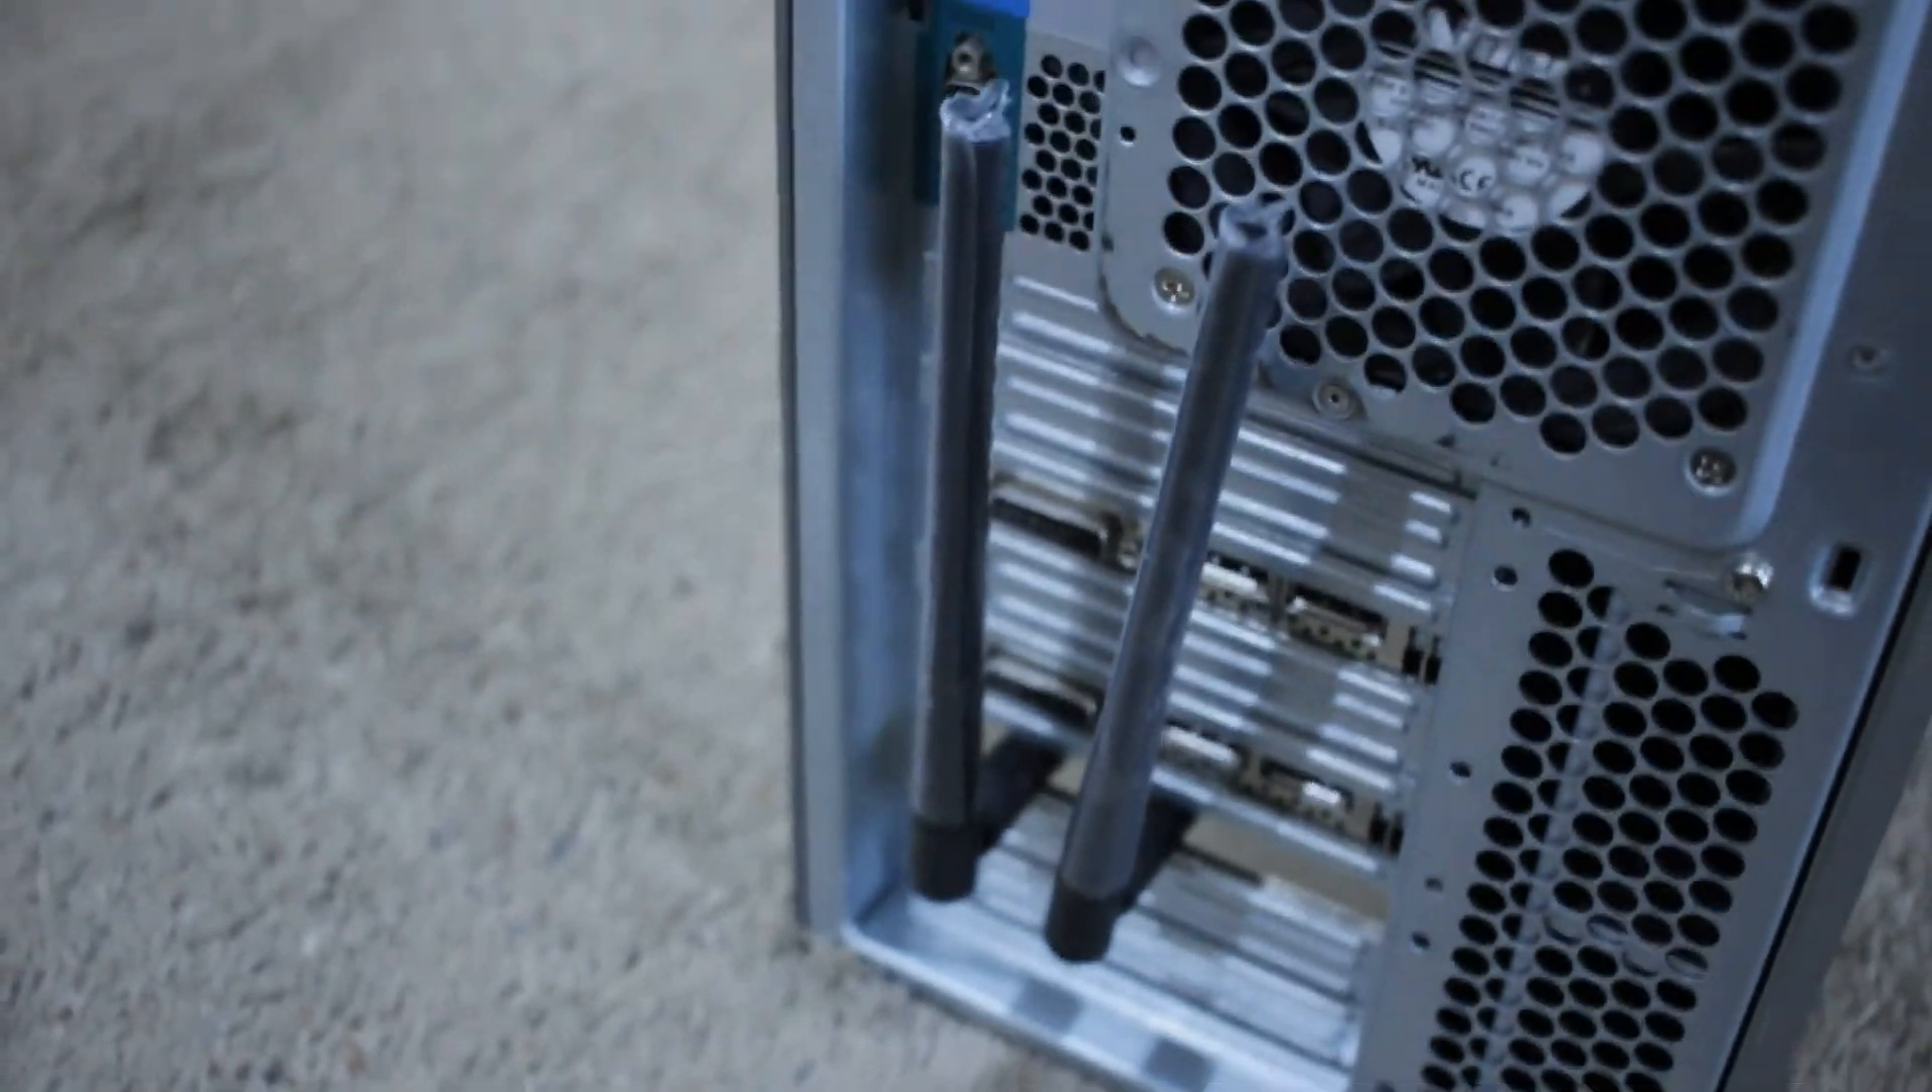So the Wi -Fi card is installed.